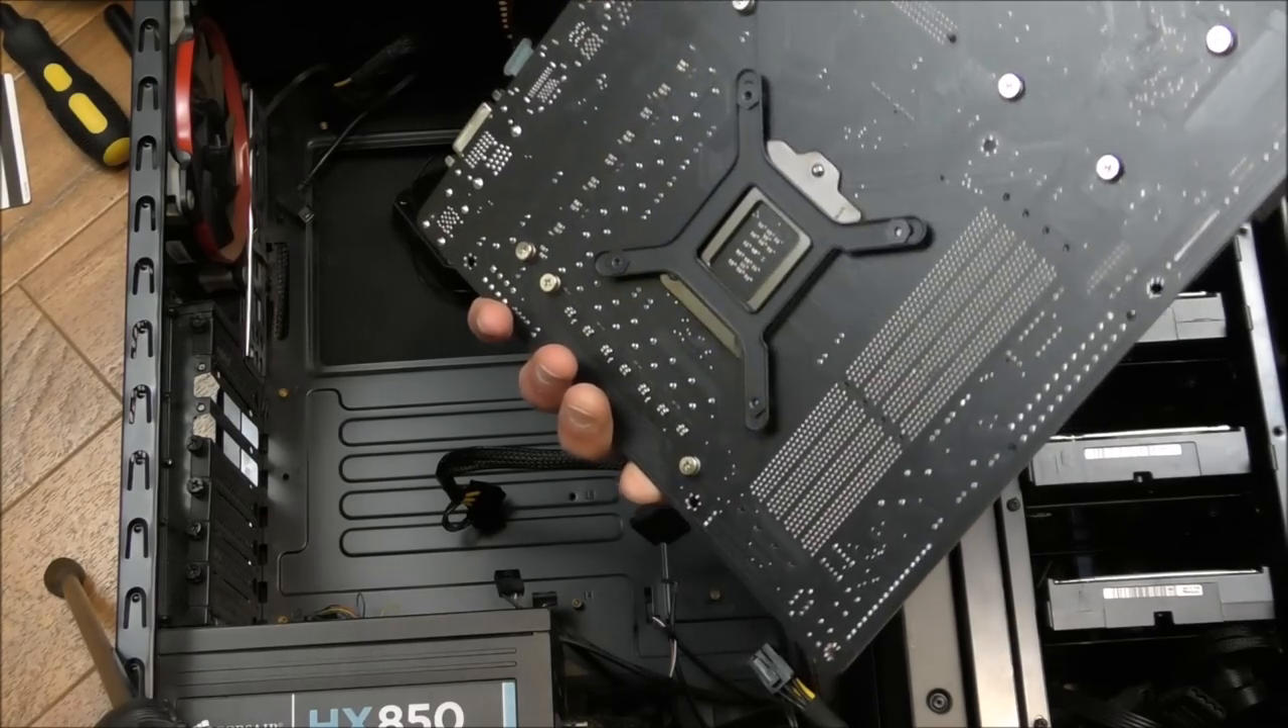And then I also have to remove the mounting bracket for the cooler as well.